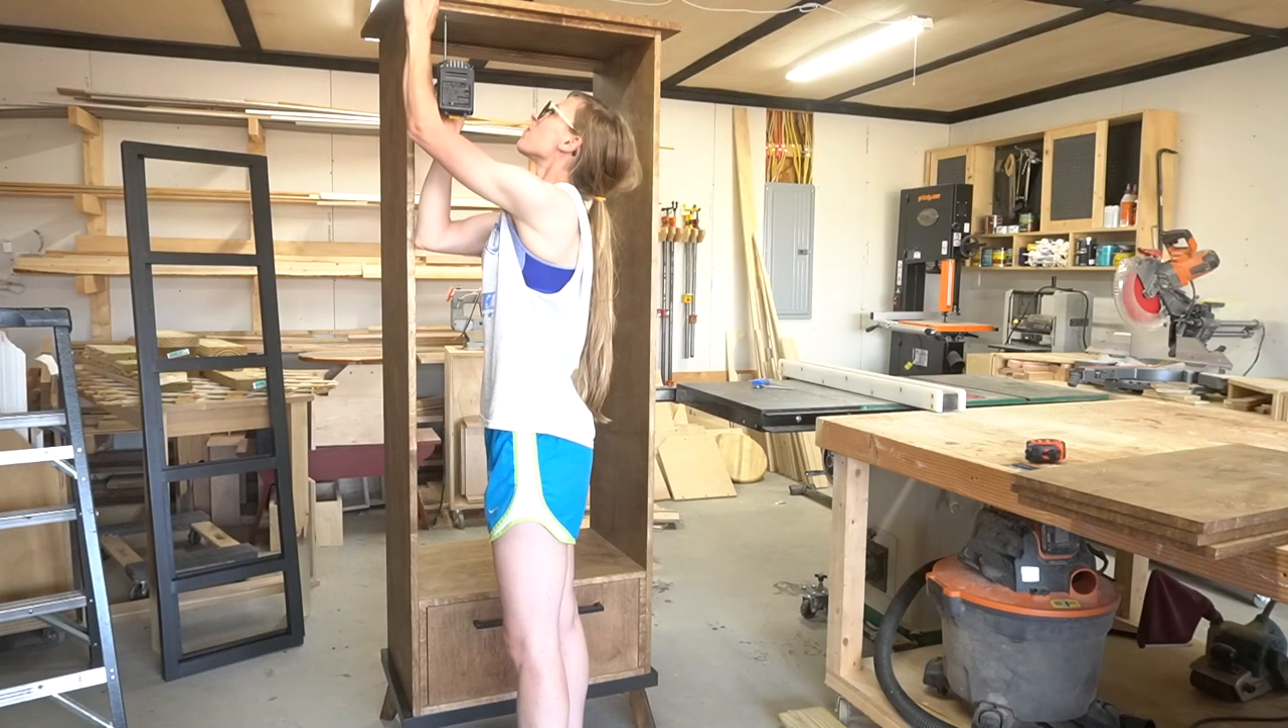Now all that's left is adding the back and the shelves.